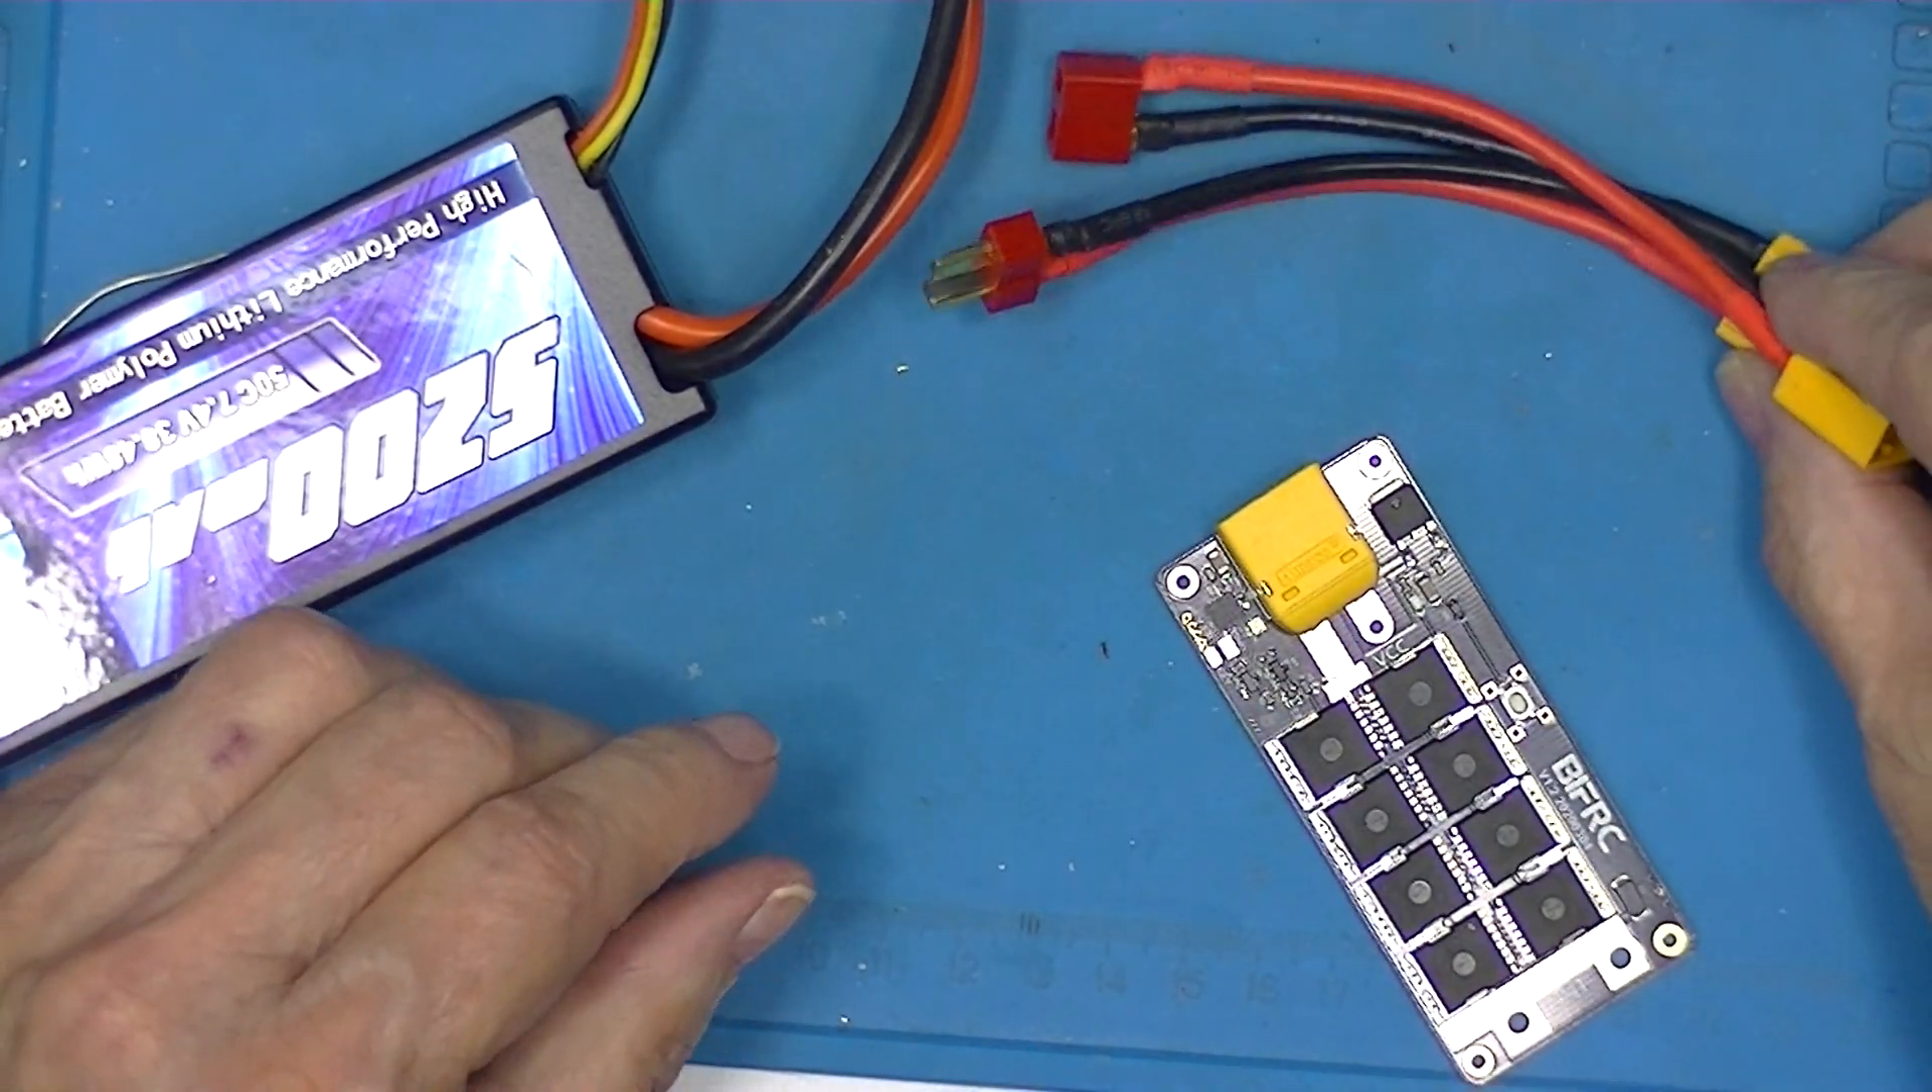I've soldered the battery connector on now I have a couple of adapters here a male and a female but they're marked XT60 so maybe that's an XT60 interface and these are male and female too whatever my battery accepts.